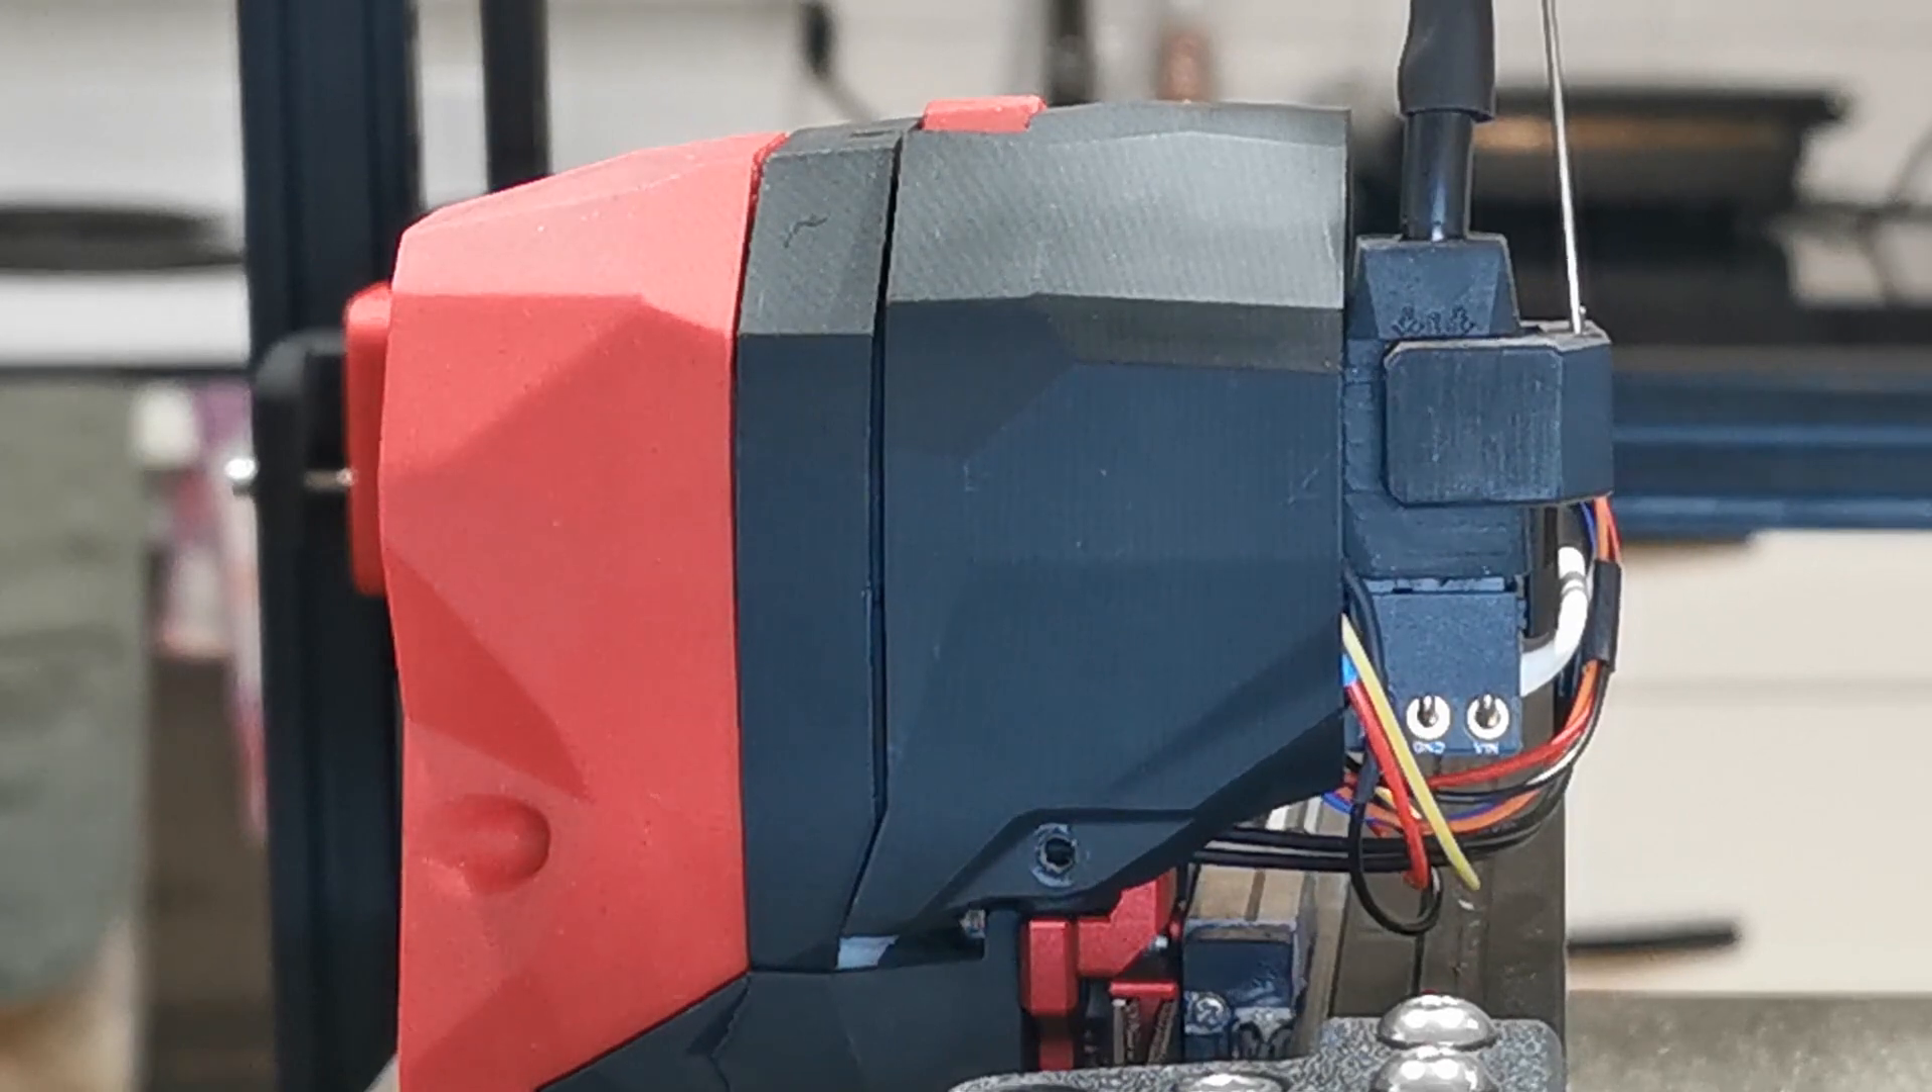That's your tool head done assembled.